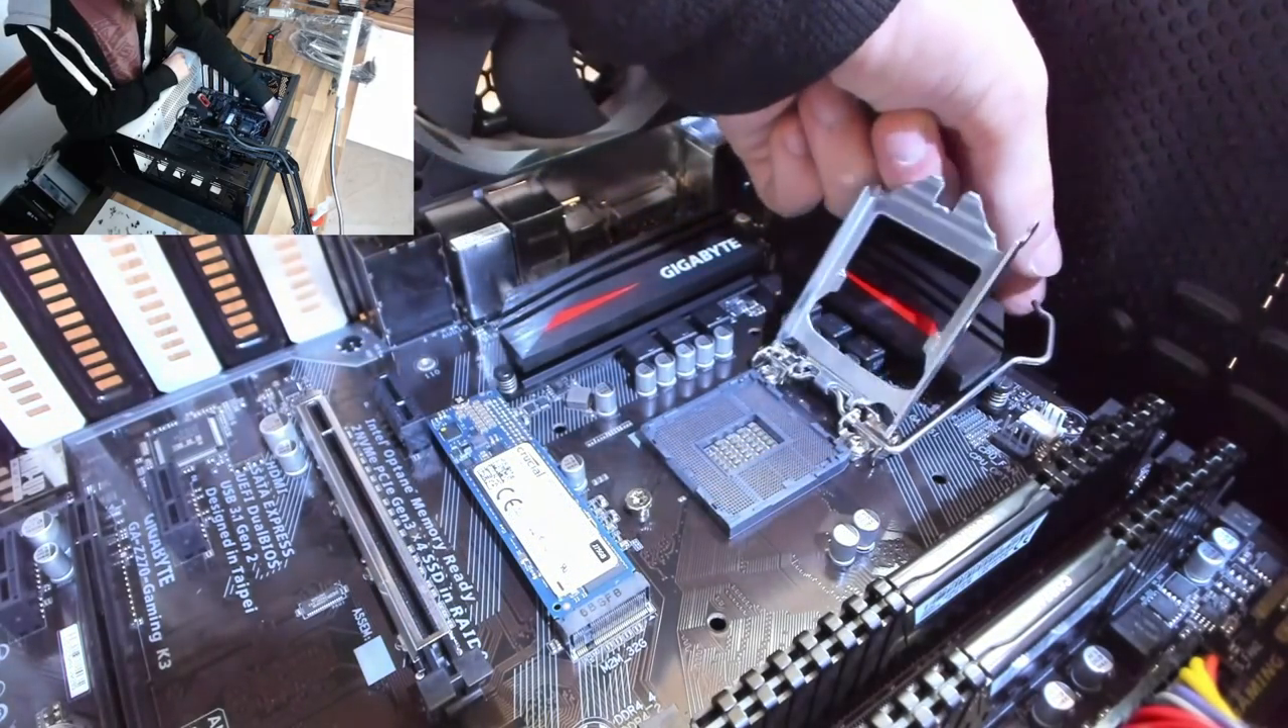So now we have the exposed CPU socket.